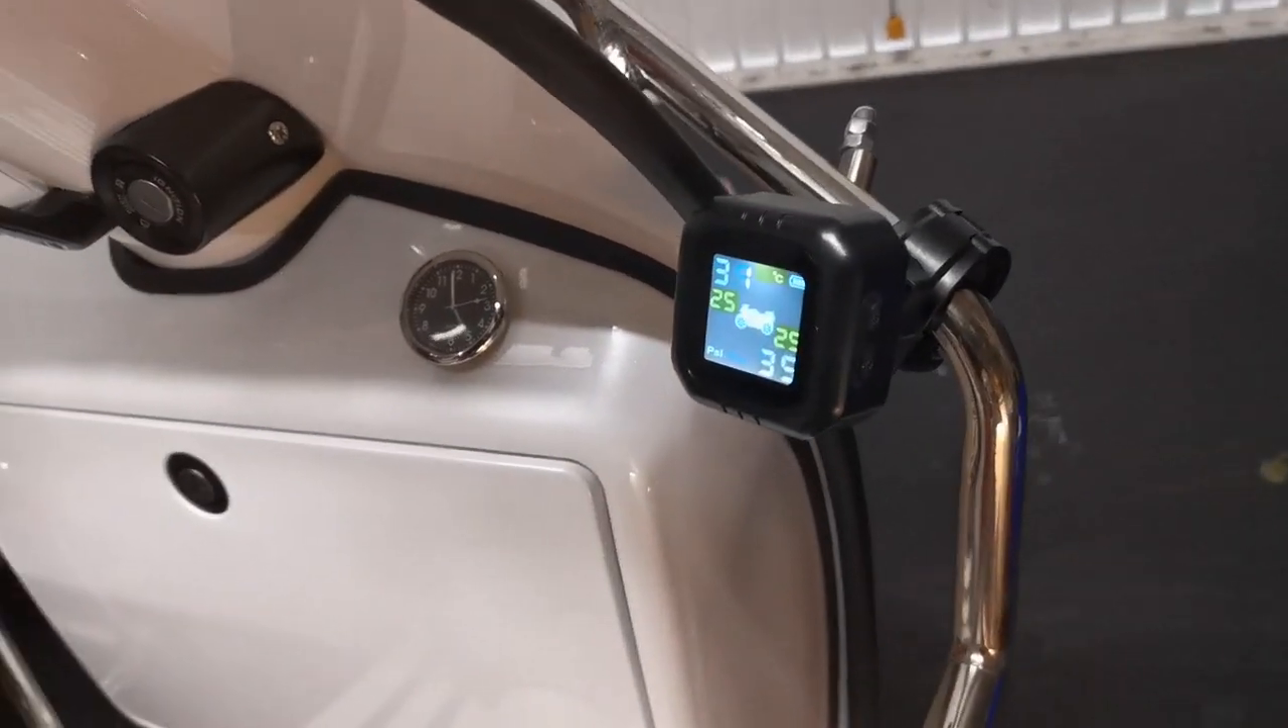Well as you can see that's the unit in place there it sat very nicely on the front crash bar.